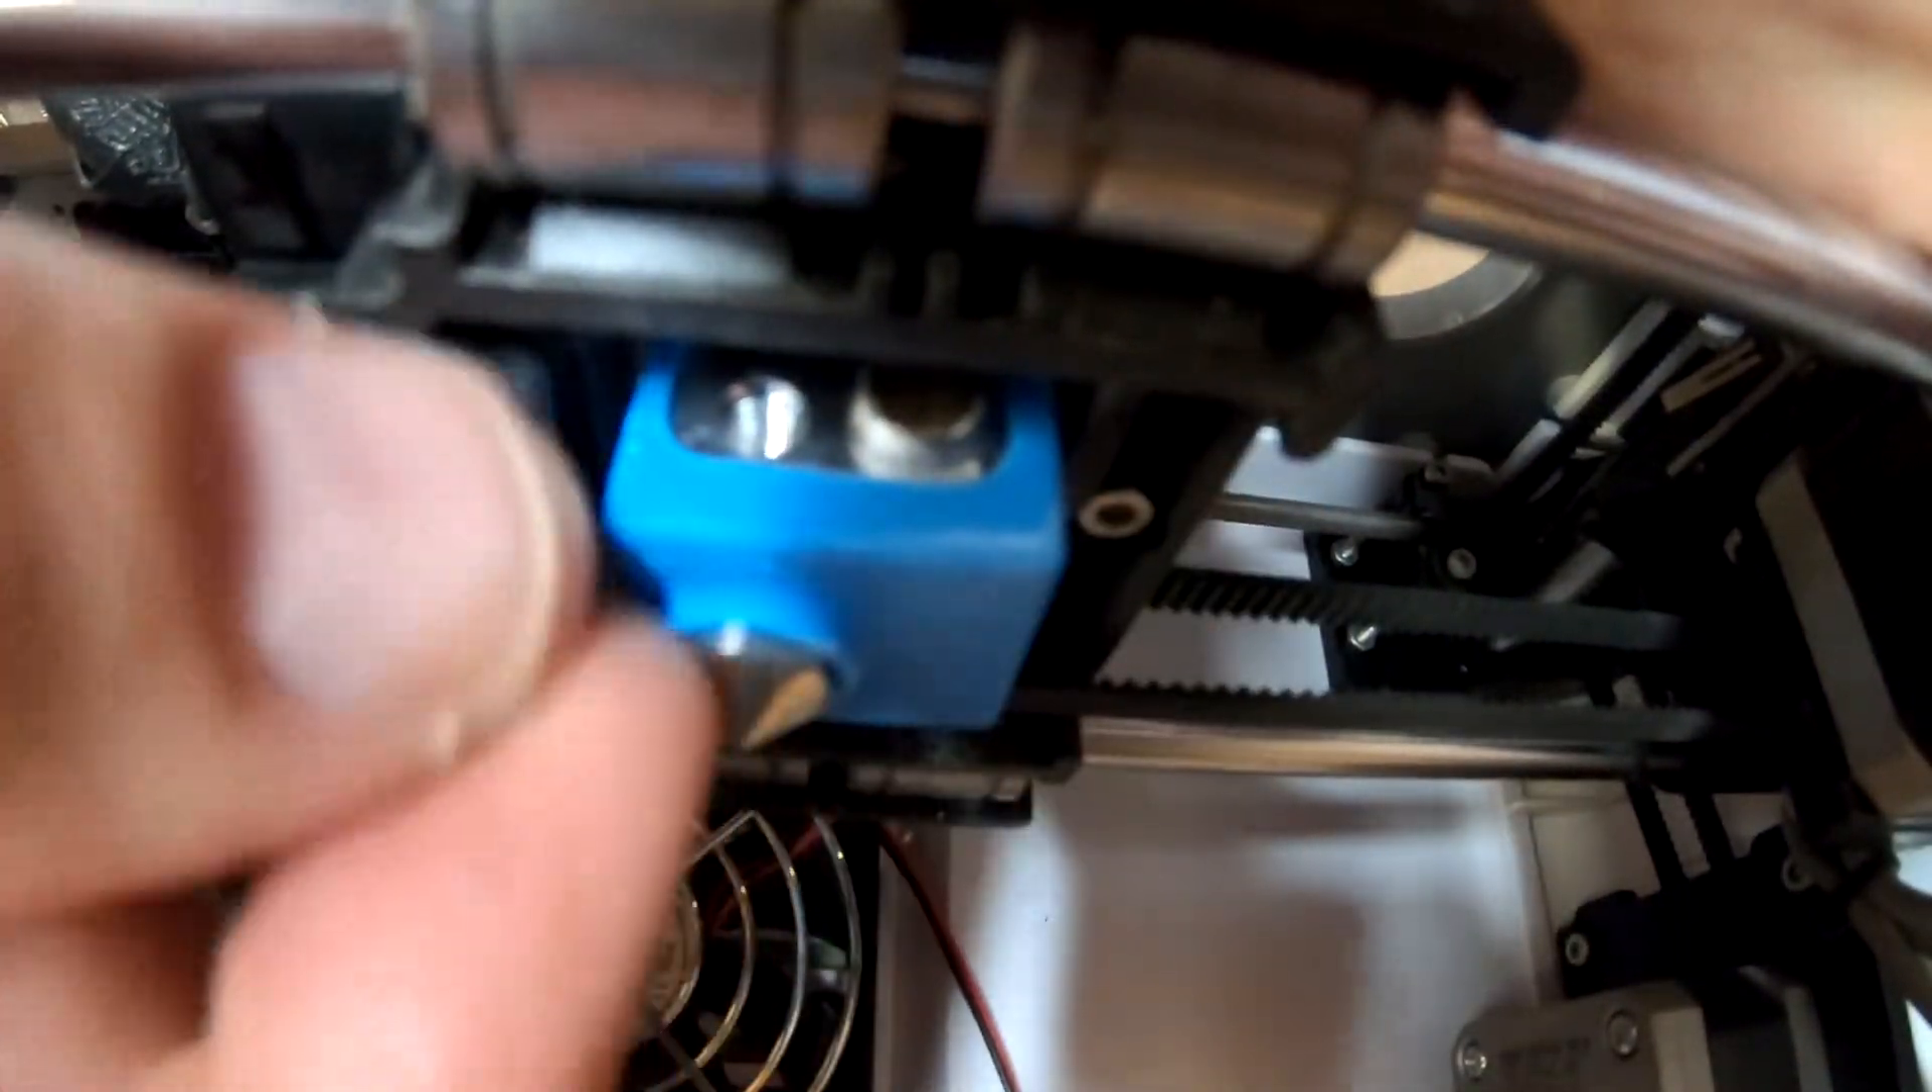We got our nice, clean silicone sleeve on there.